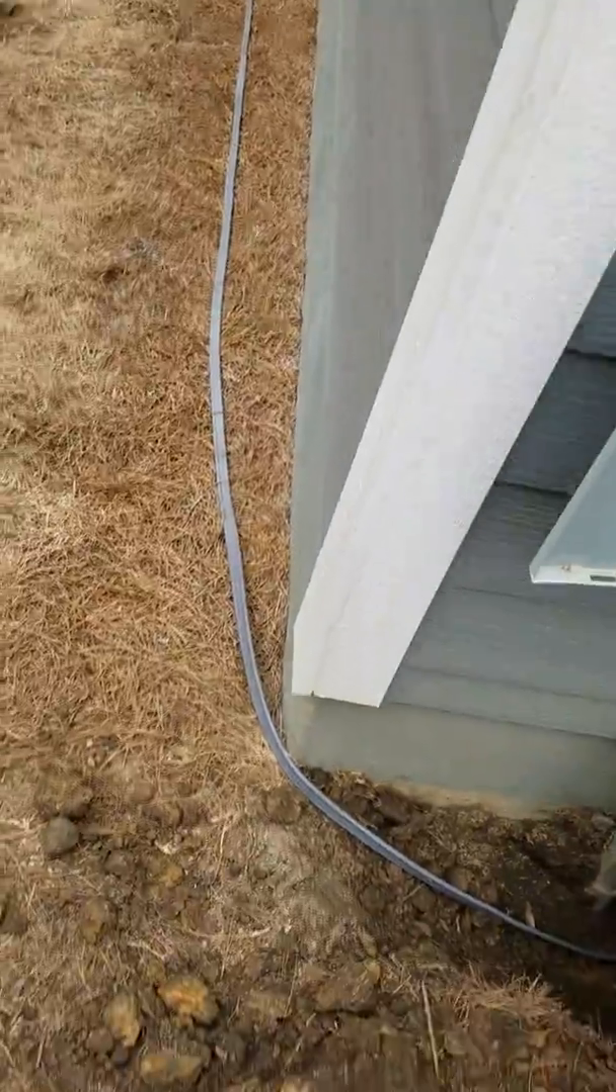Still got to bury the wire come up into conduit to the bottom of my meter base.